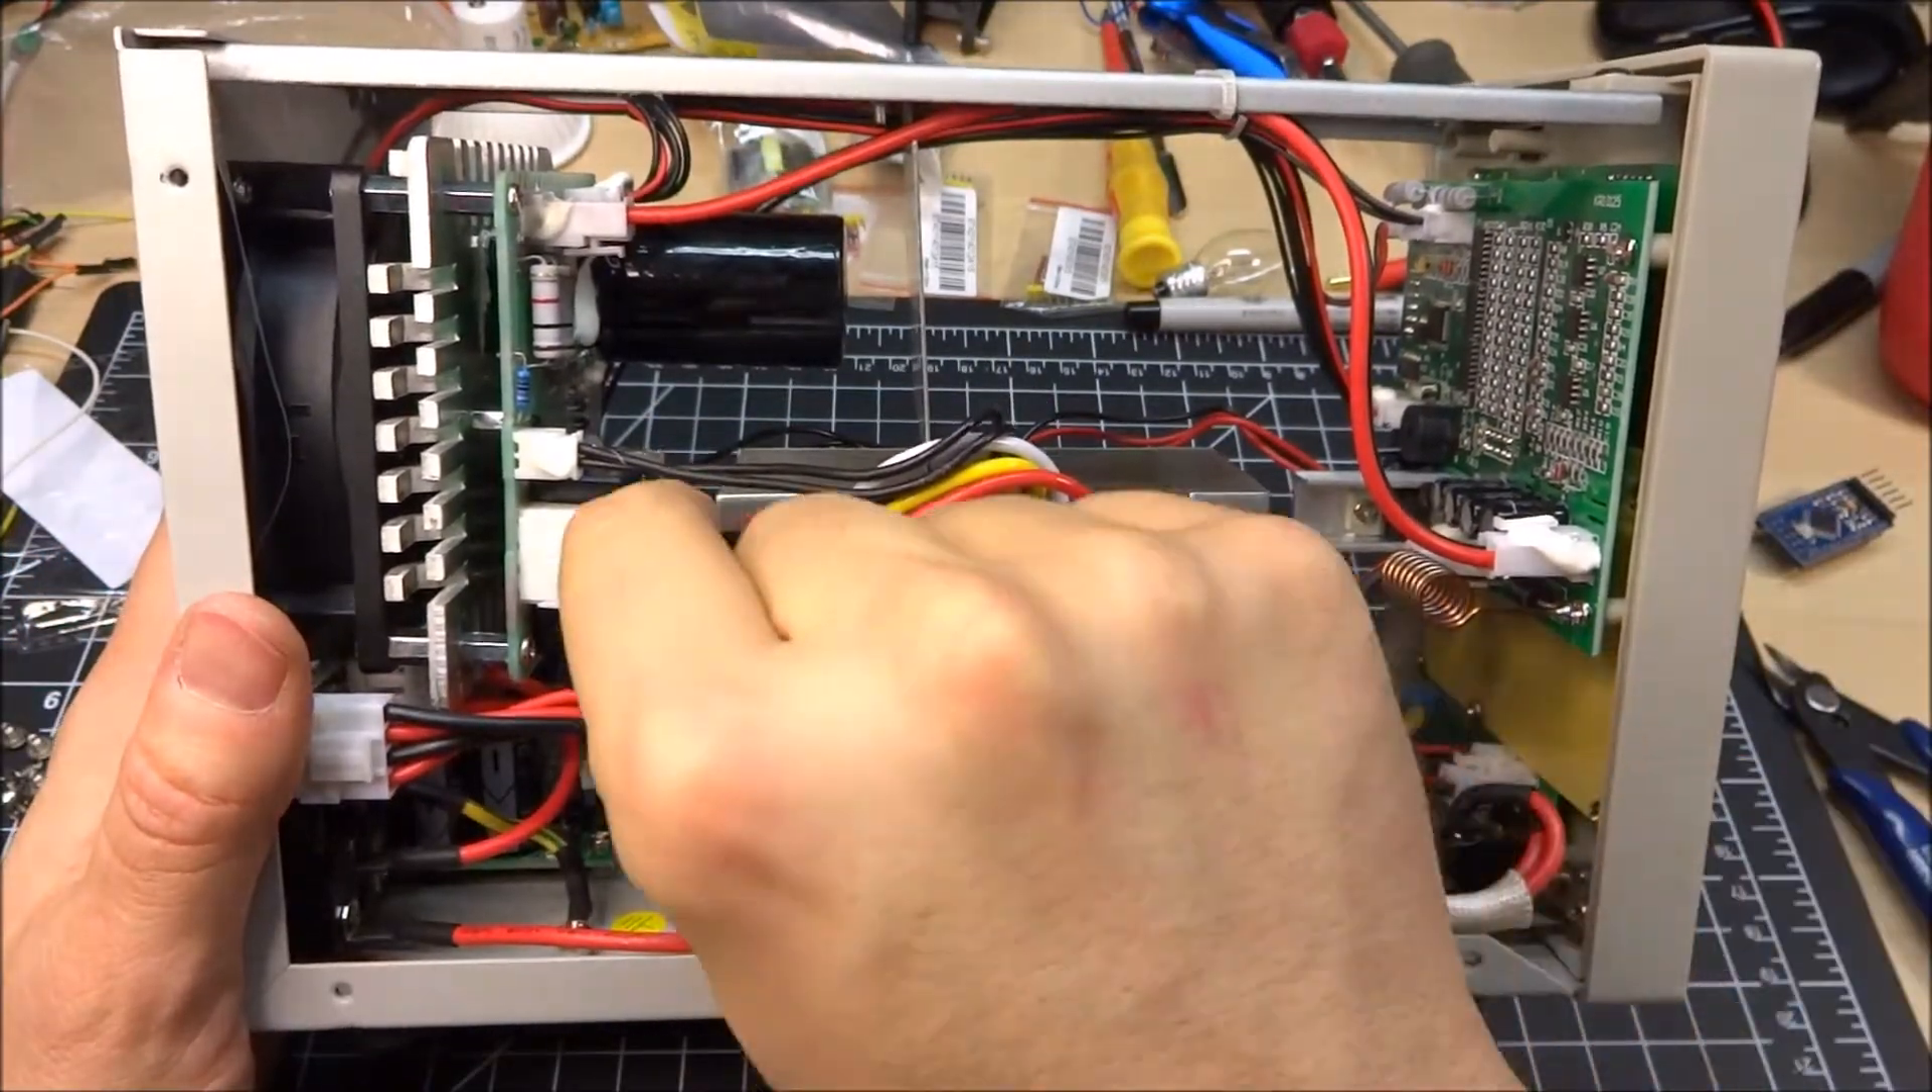I took the cover off to check things out inside.